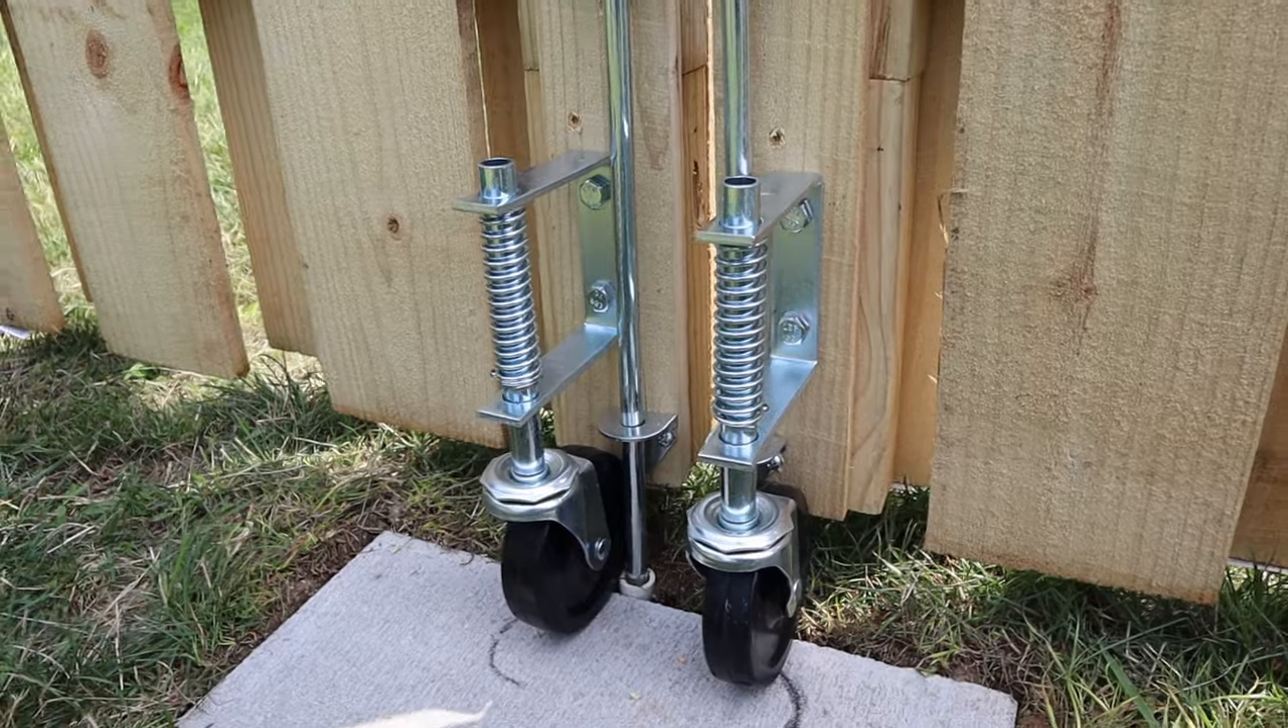And then at the bottom, you can see that I installed the two wheels with some lag screws.